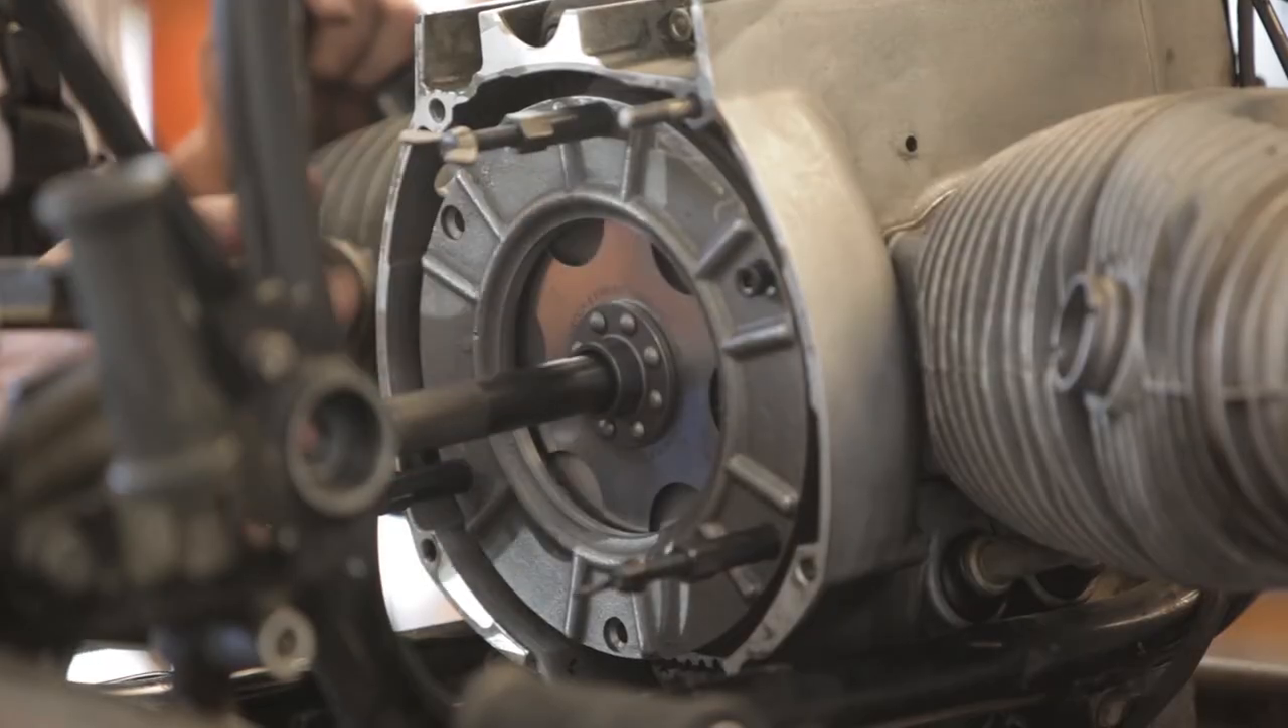So I've drawn the clutch assembly together, using the alignment tool.